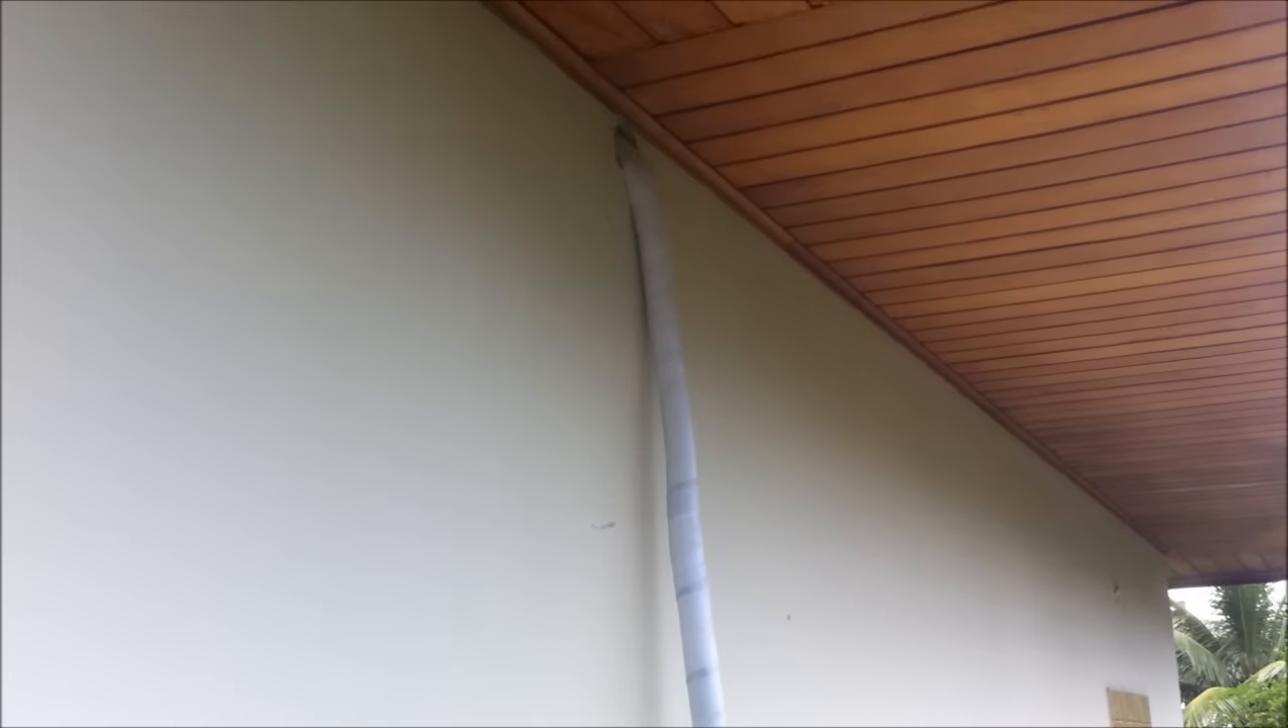Aí aqui fora, já deixei o tubo, aí depois é só colocar o condensador aqui.